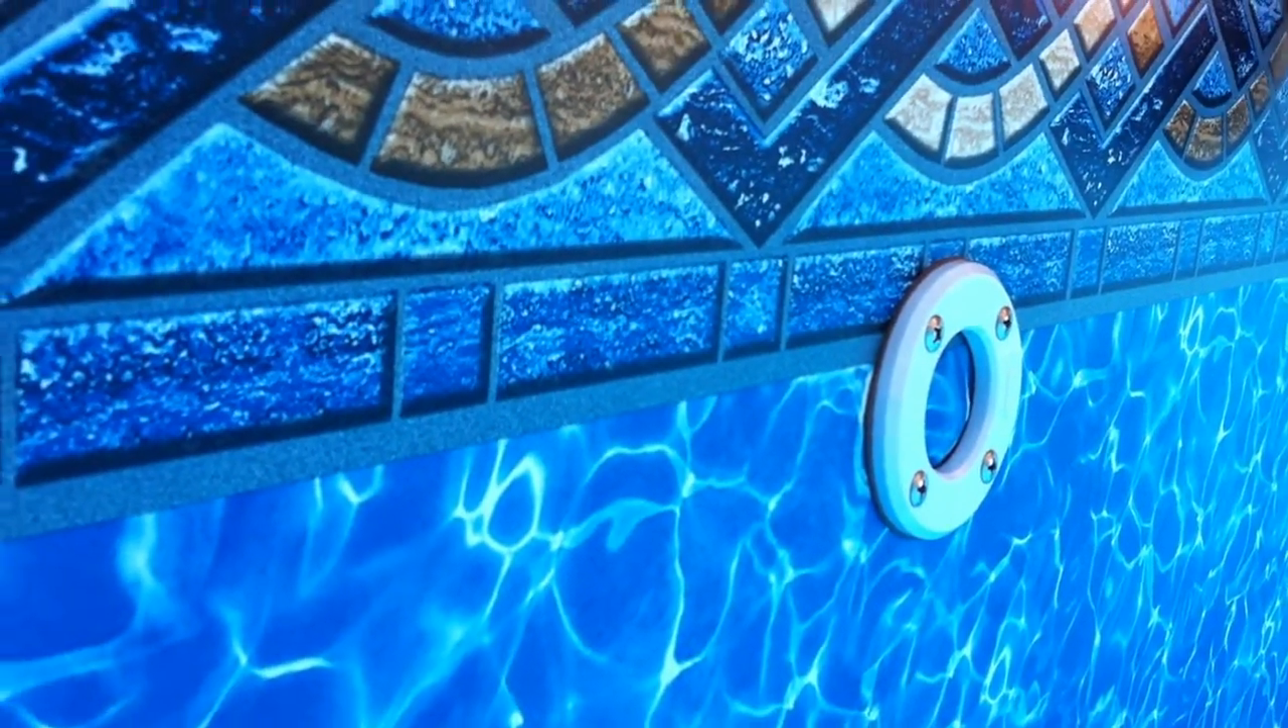Now we've got the return installed.